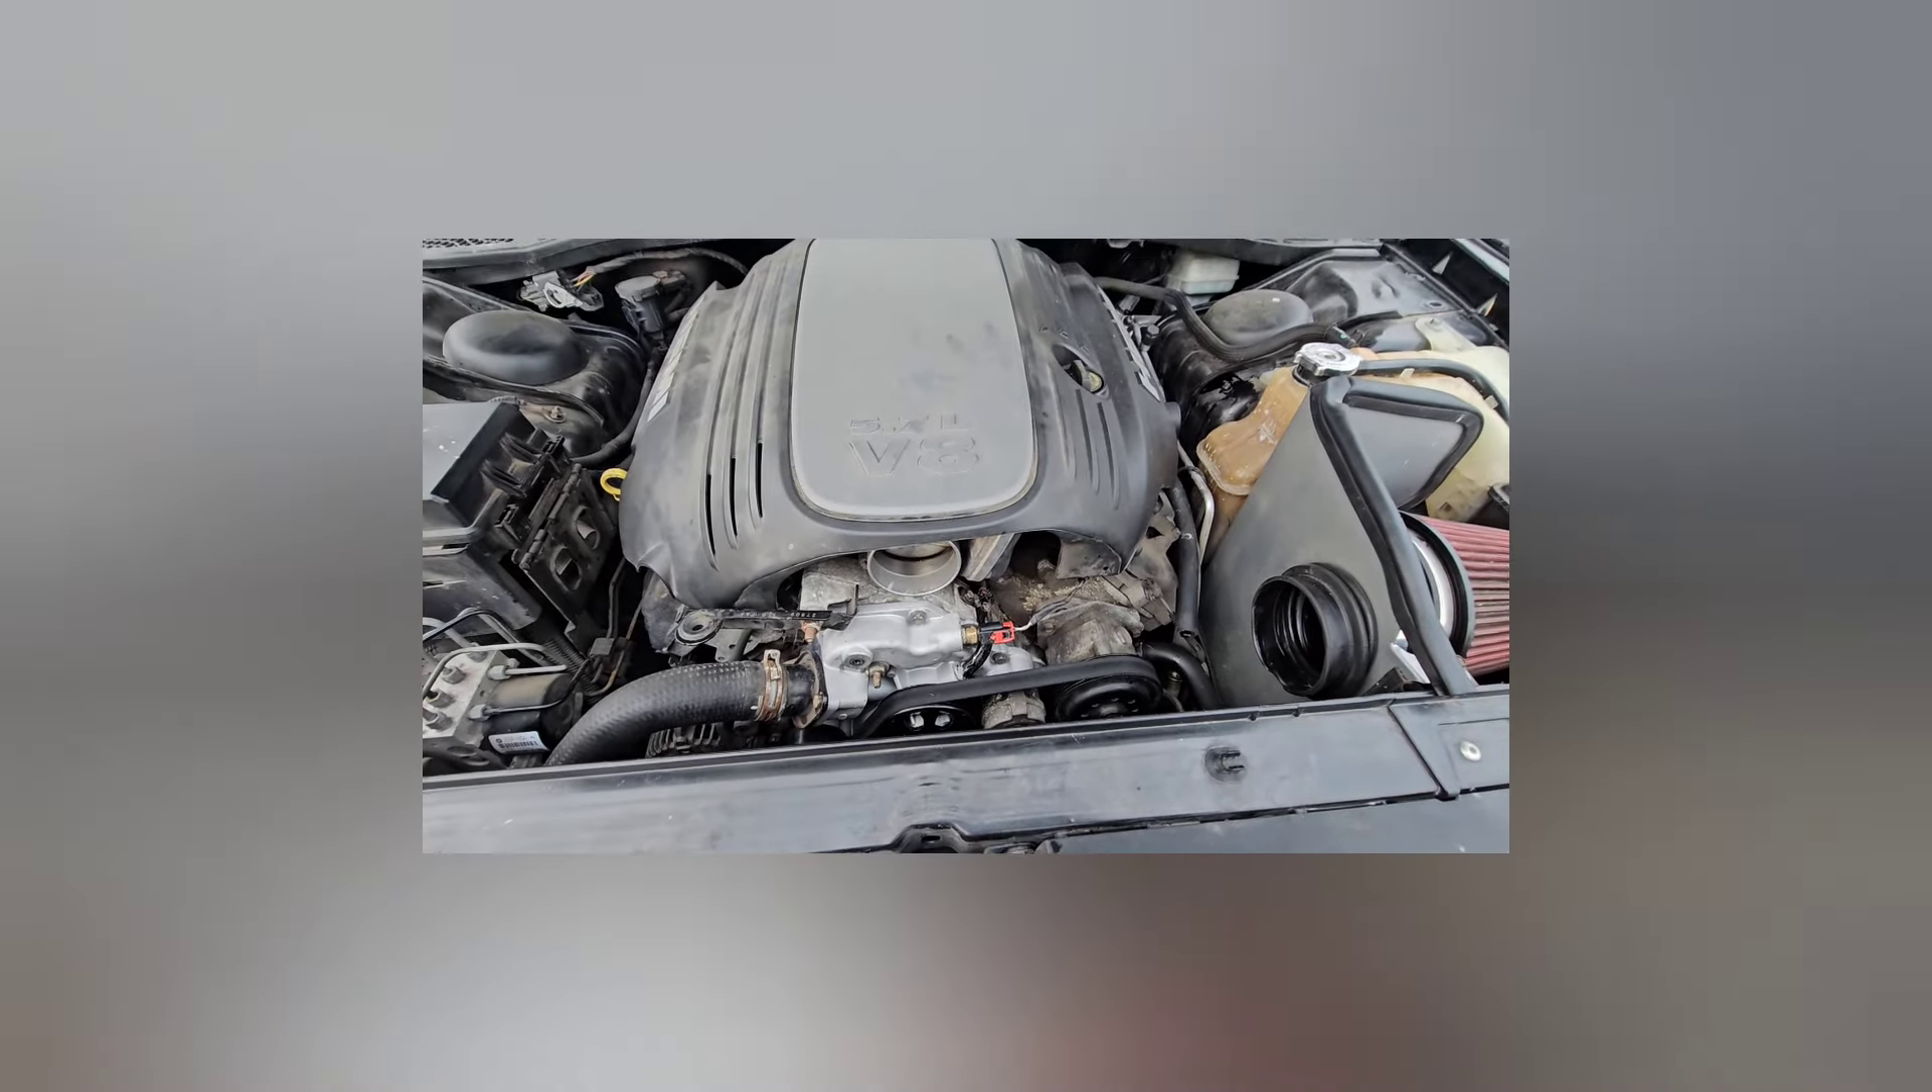And, just got to put the air intake and stuff back.